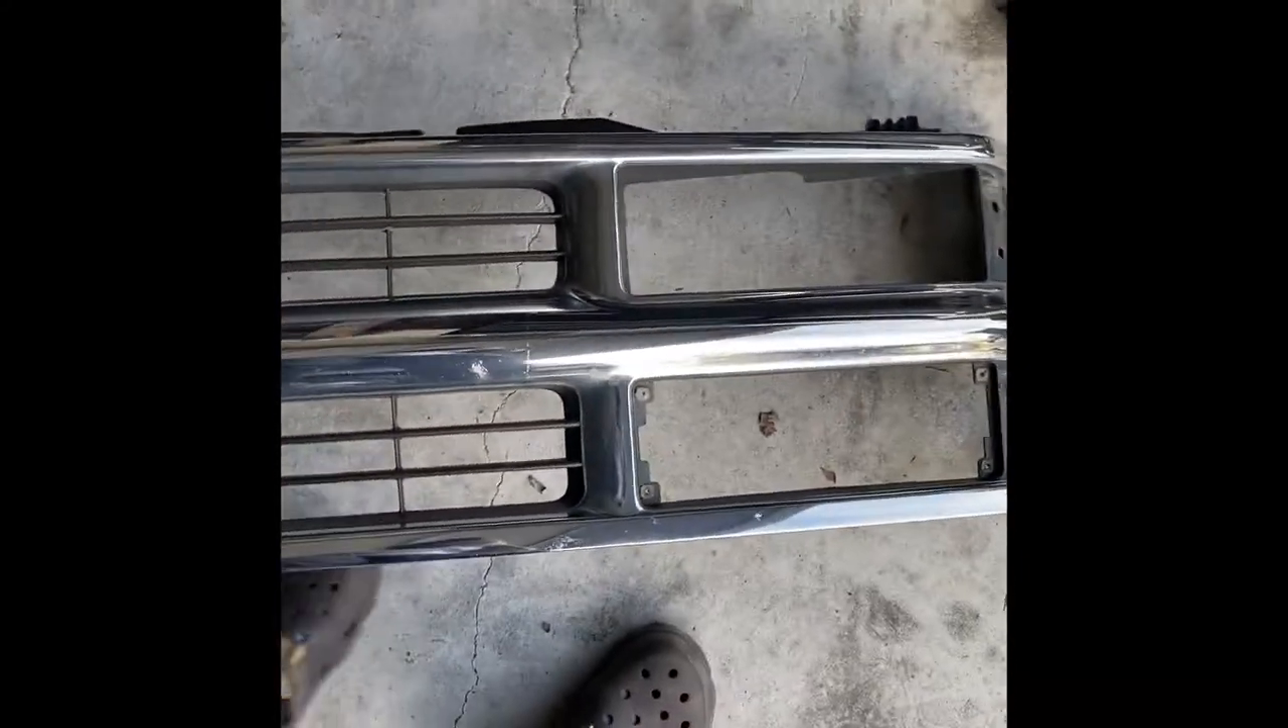Got all the headlight housings. Removed.